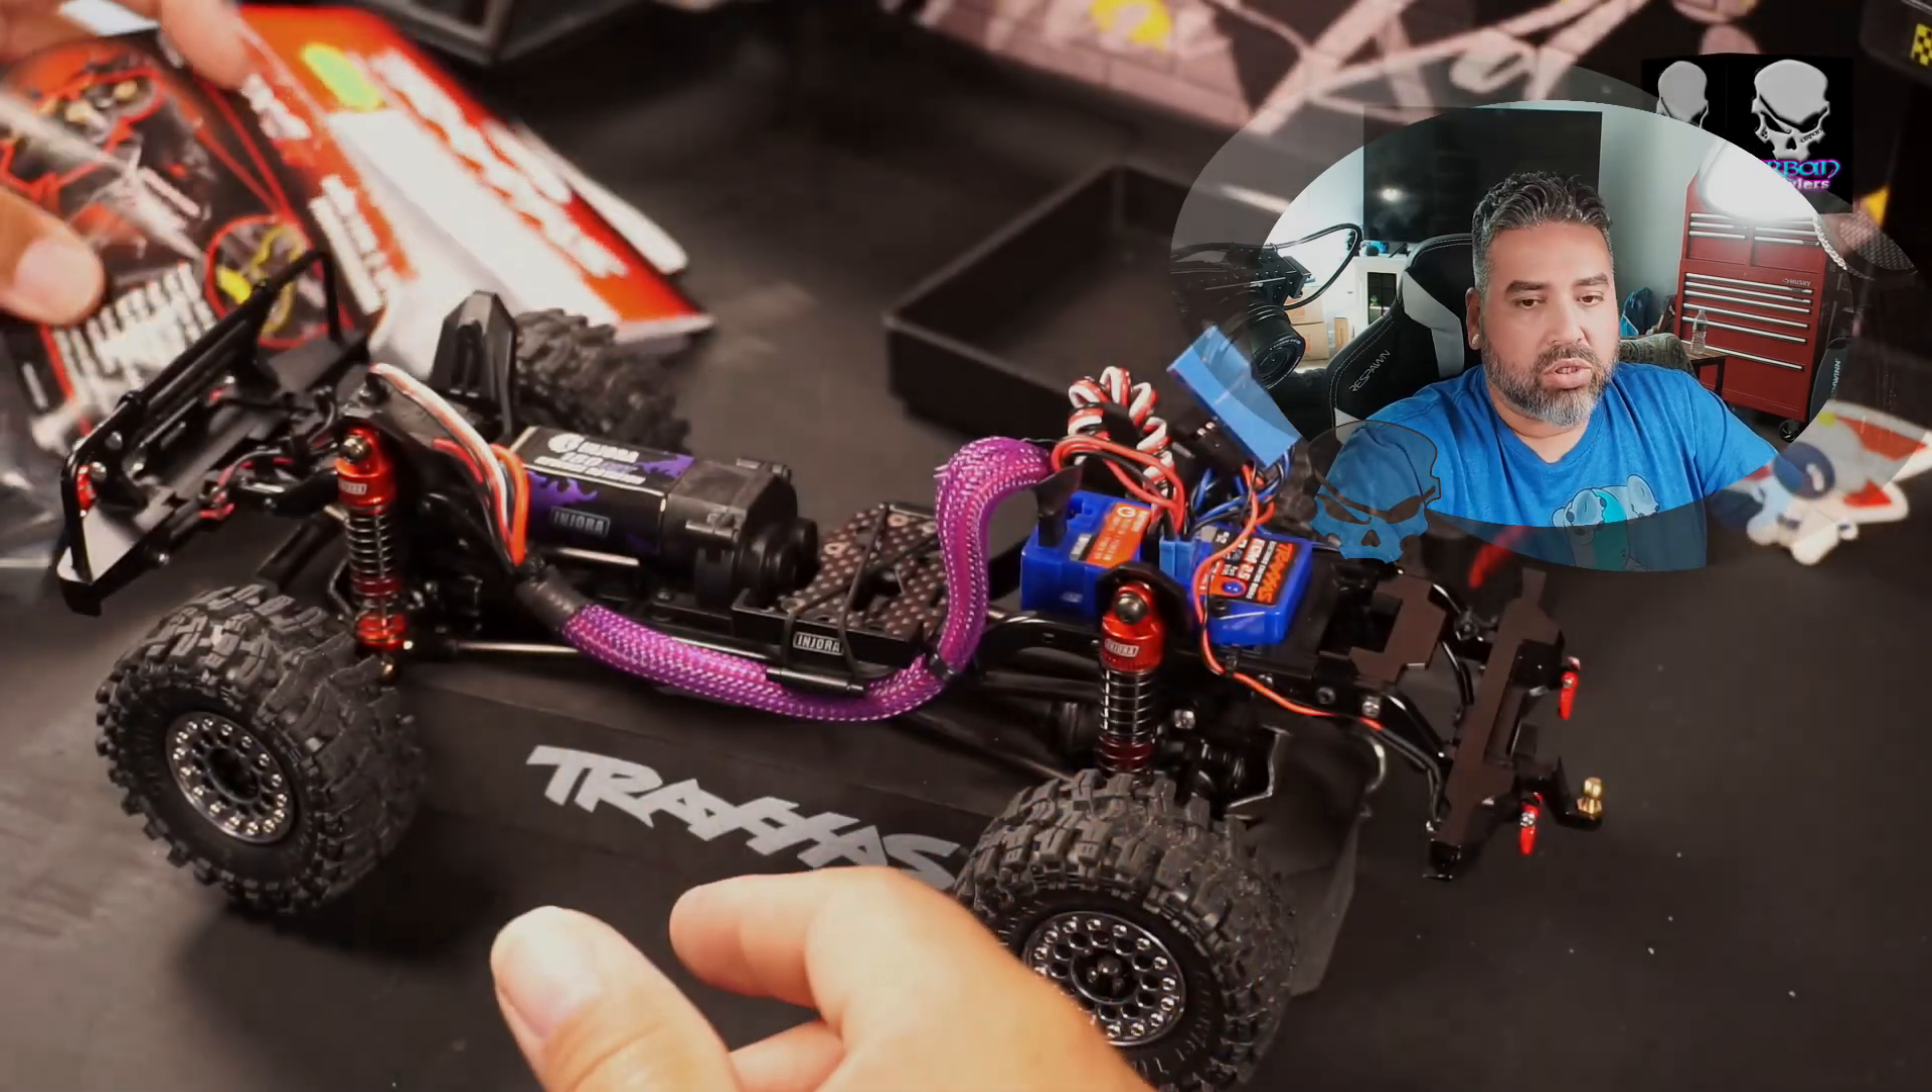It's all wired up very nice and neat on the opposite side i actually put in some loom so everything is running through this already.